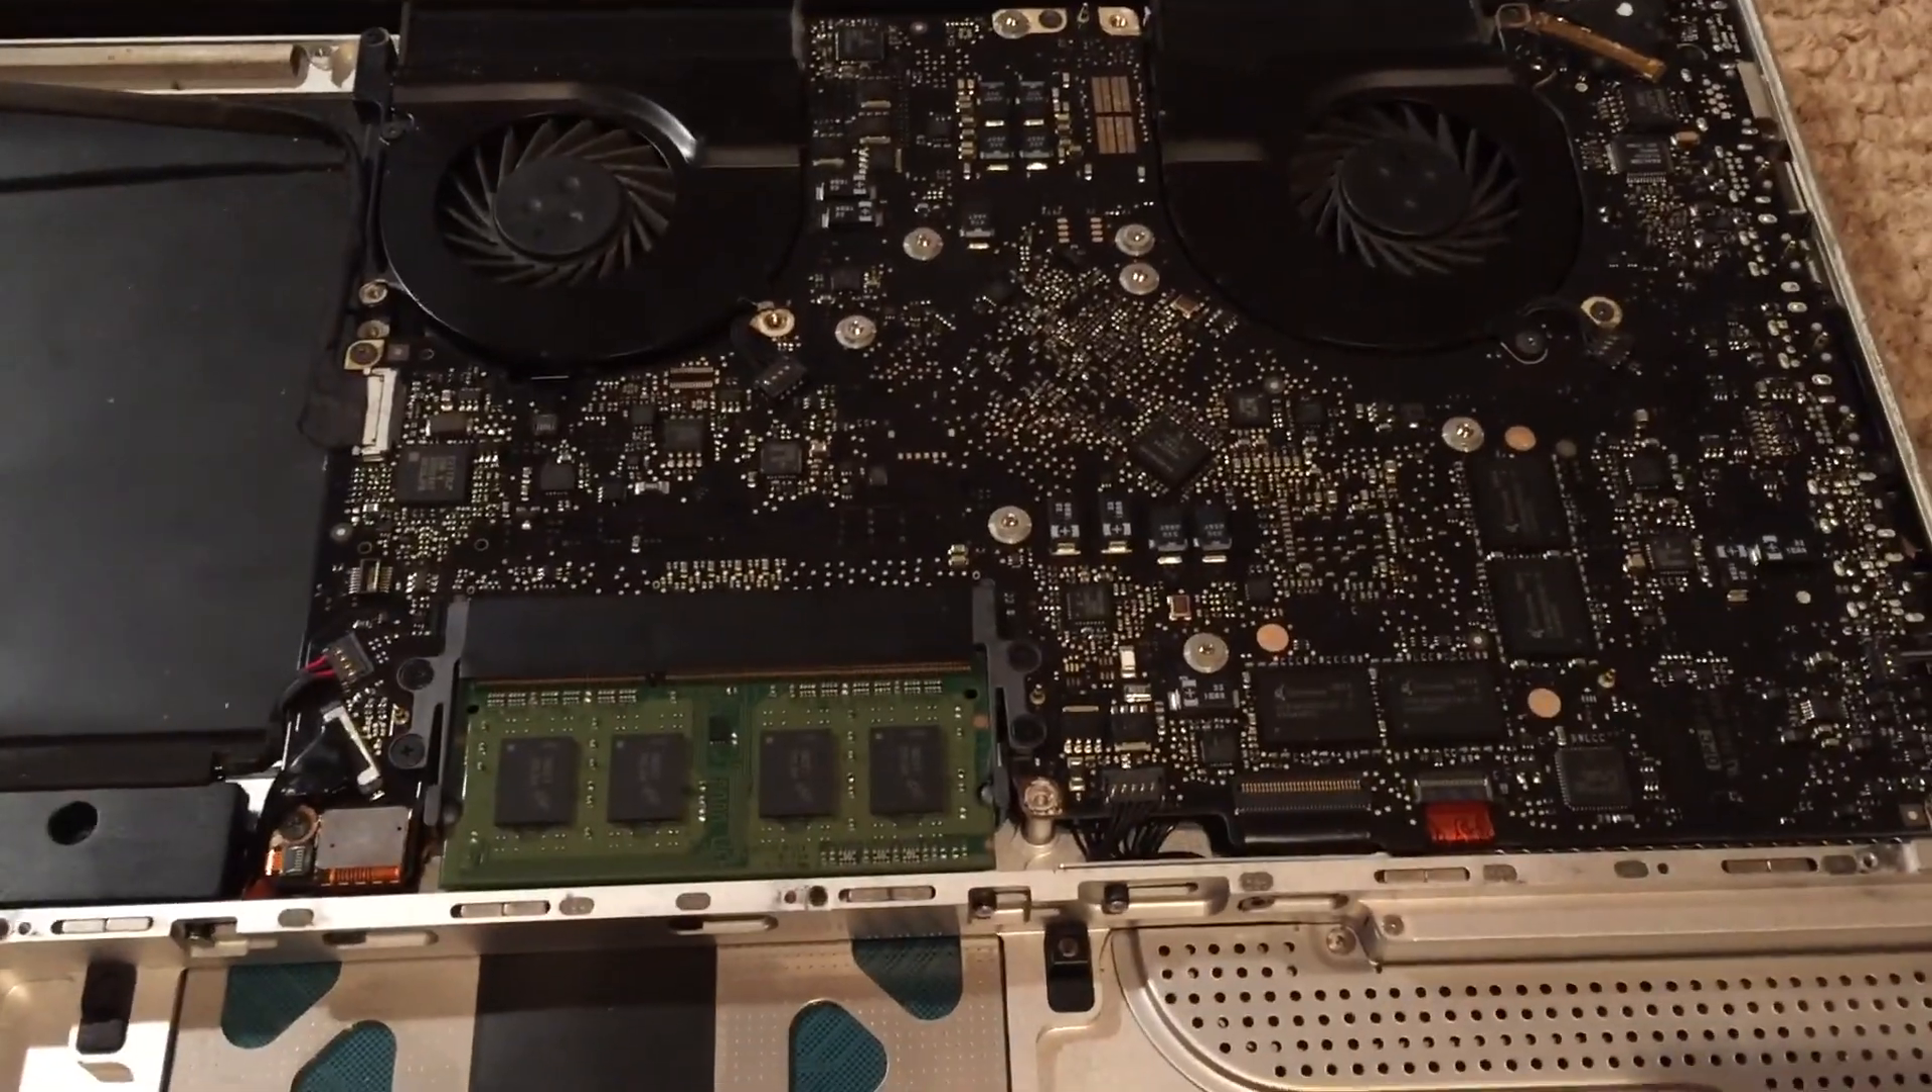So as you can see here, I've gotten the board installed in the chassis.